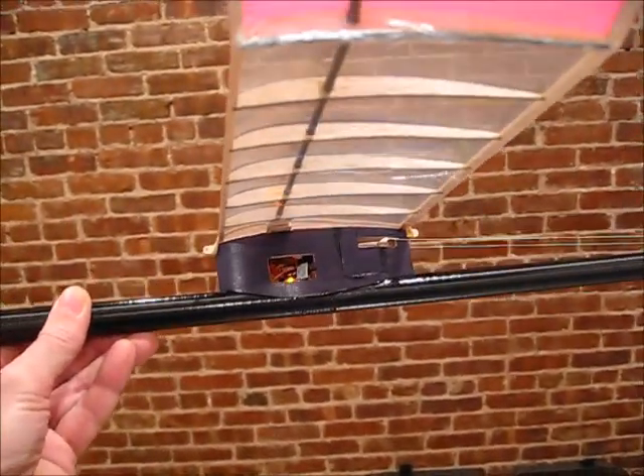A couple other things I did is now I mounted the pylon, as you can see.